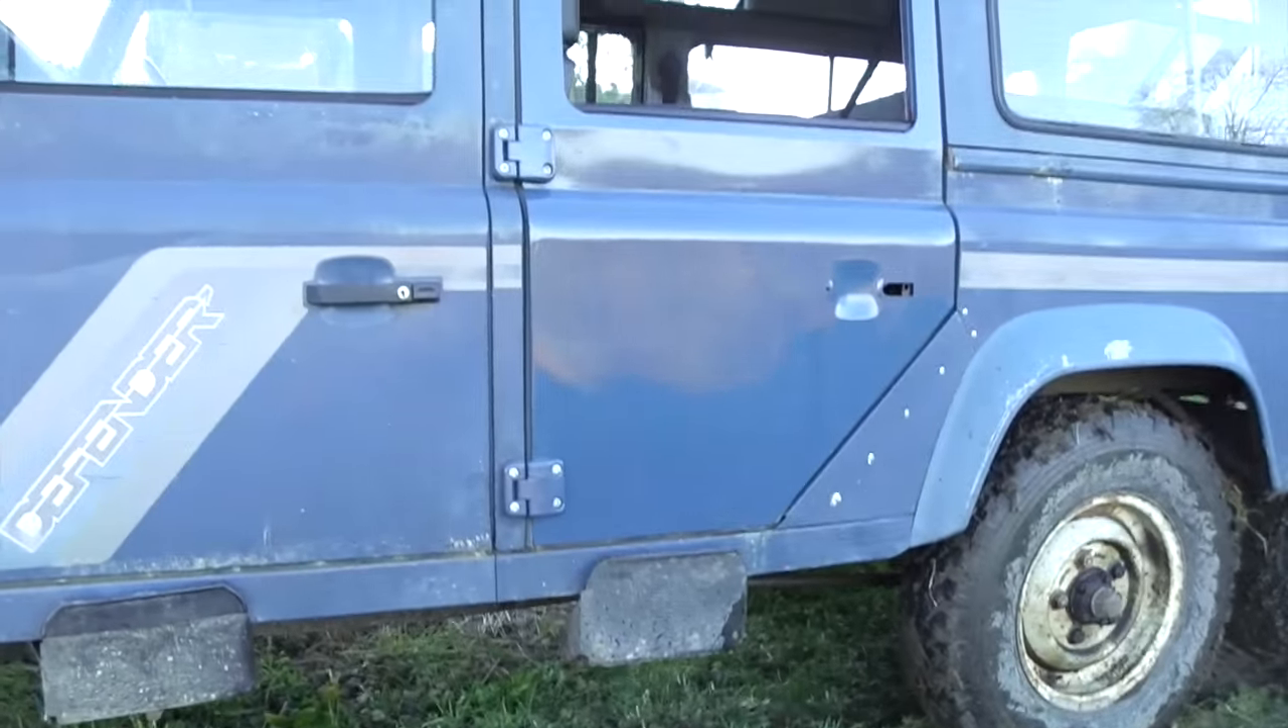Door is on.